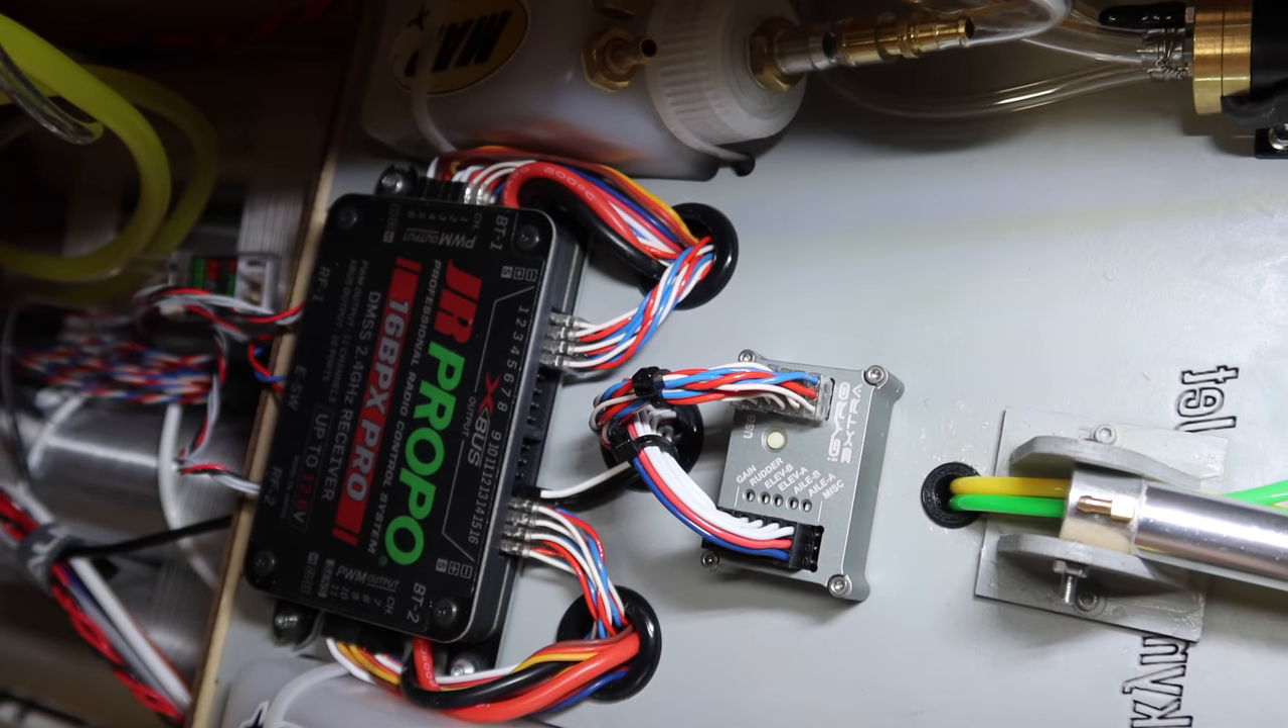All right guys and there is the final wiring setup so everything is installed and put where it needs to go so that's everything that's going to plug into the receiver and the gyro.